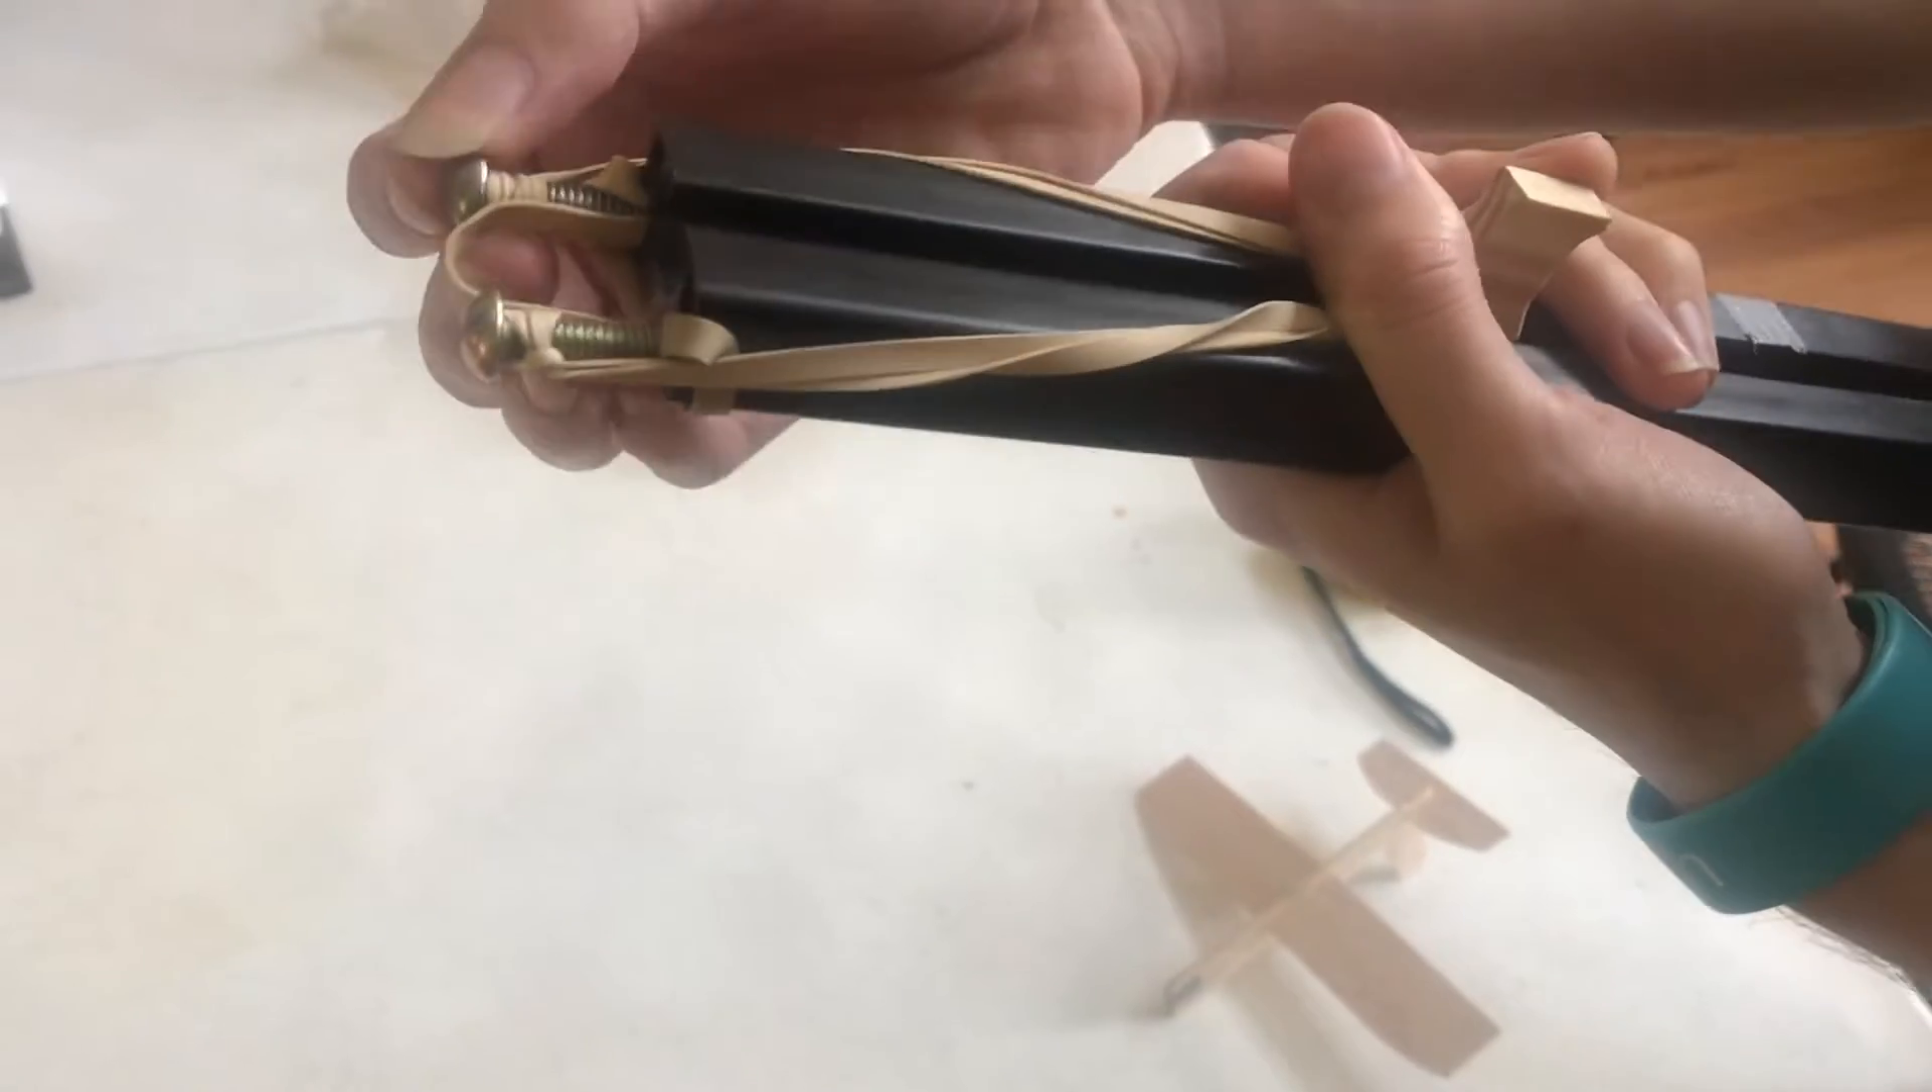And you can see I just kind of attached the rubber bands to these bolts and stuck them in with rubber bands so that they stick around.